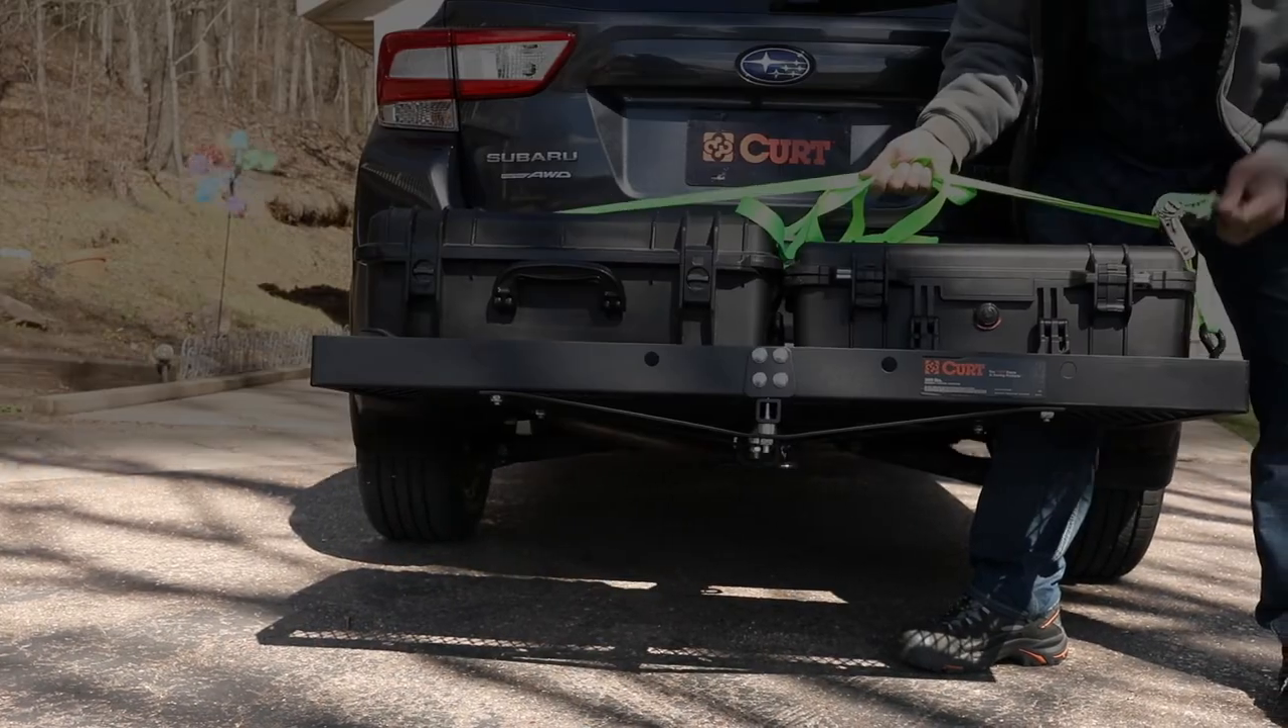You have now assembled your CURT -18110 cargo carrier.